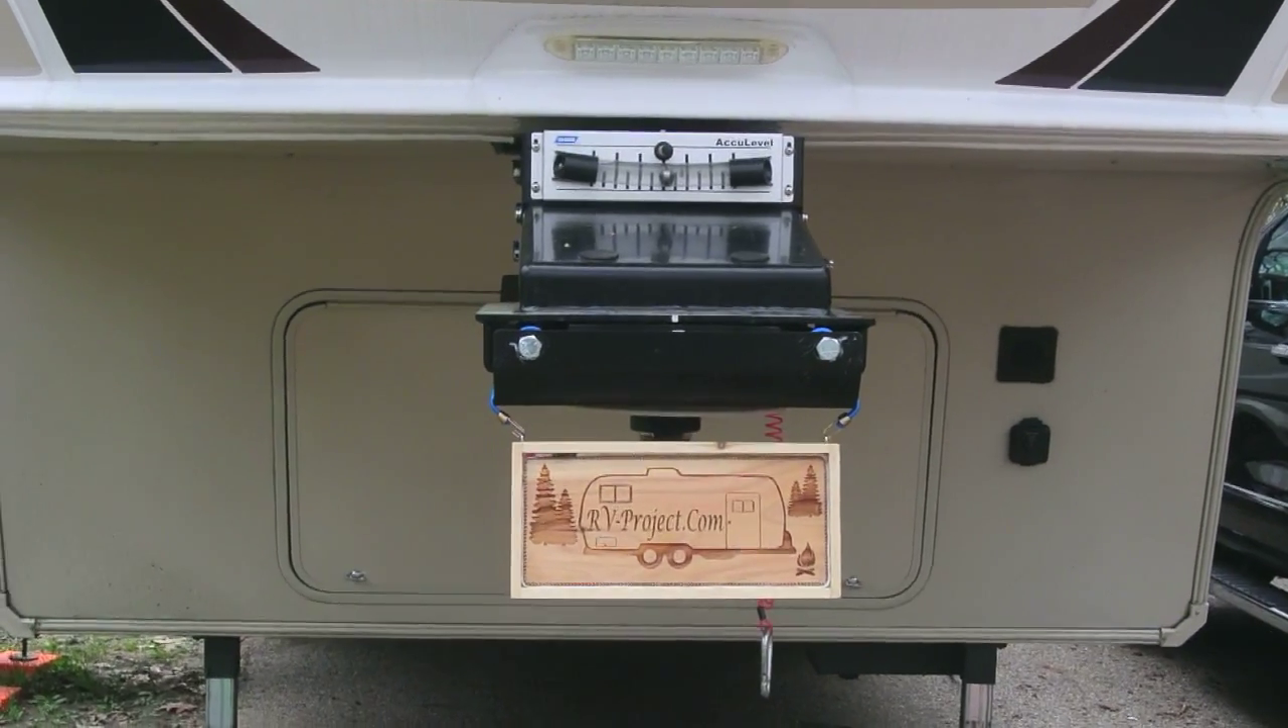The sign is fitting perfectly on the pin box with a couple of little bungee cords.